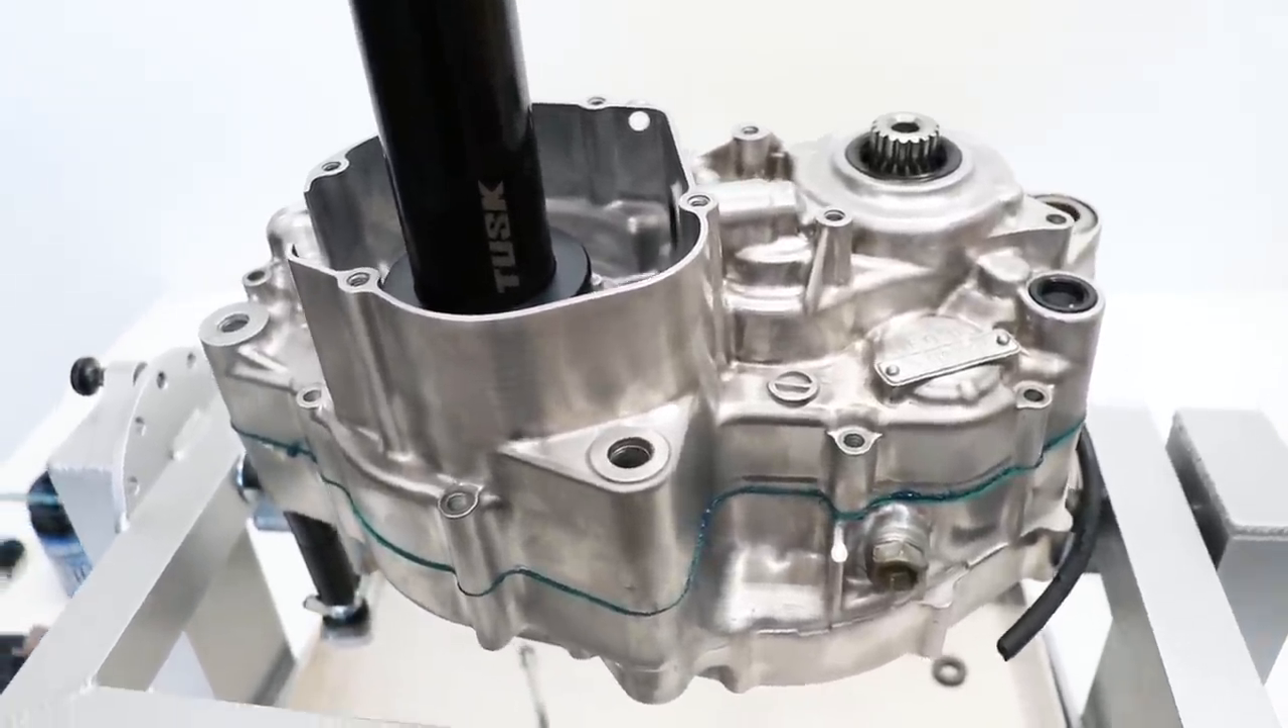Now I've got the cases pressed together thanks to this Tusk crank puller tool.